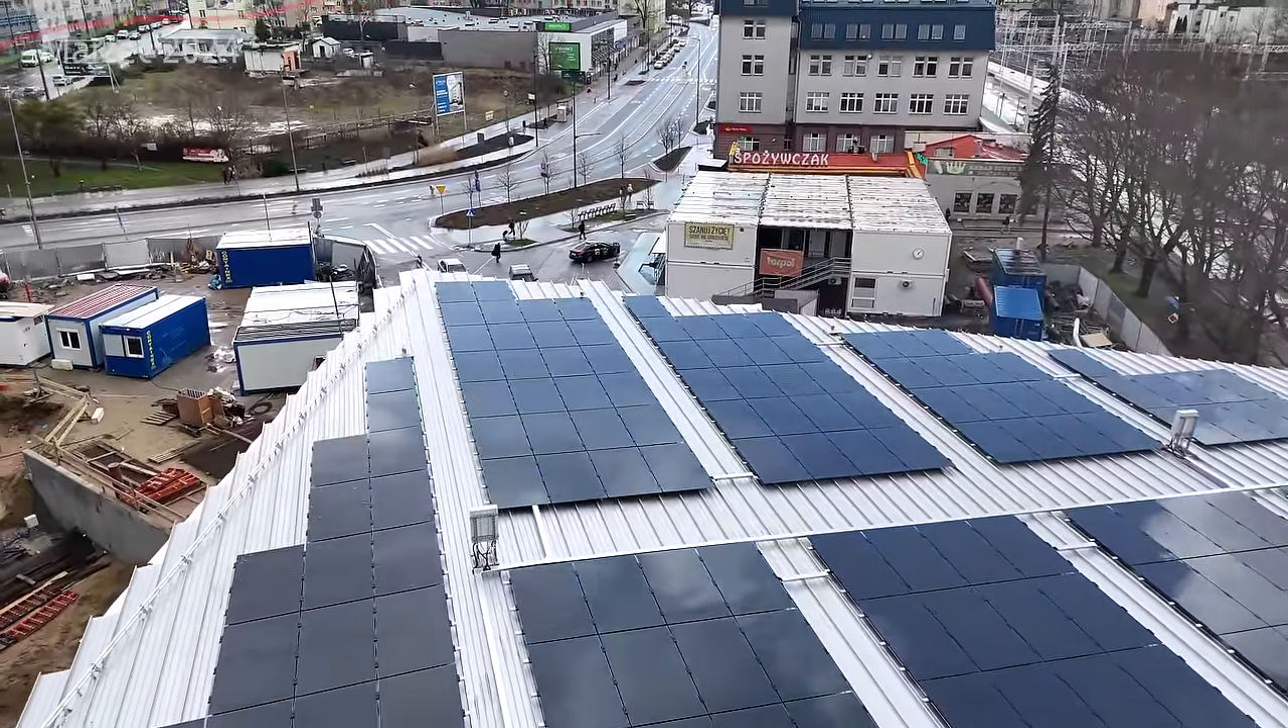Czyli pojawiły się już panele fotowoltaiczne na samej górze.